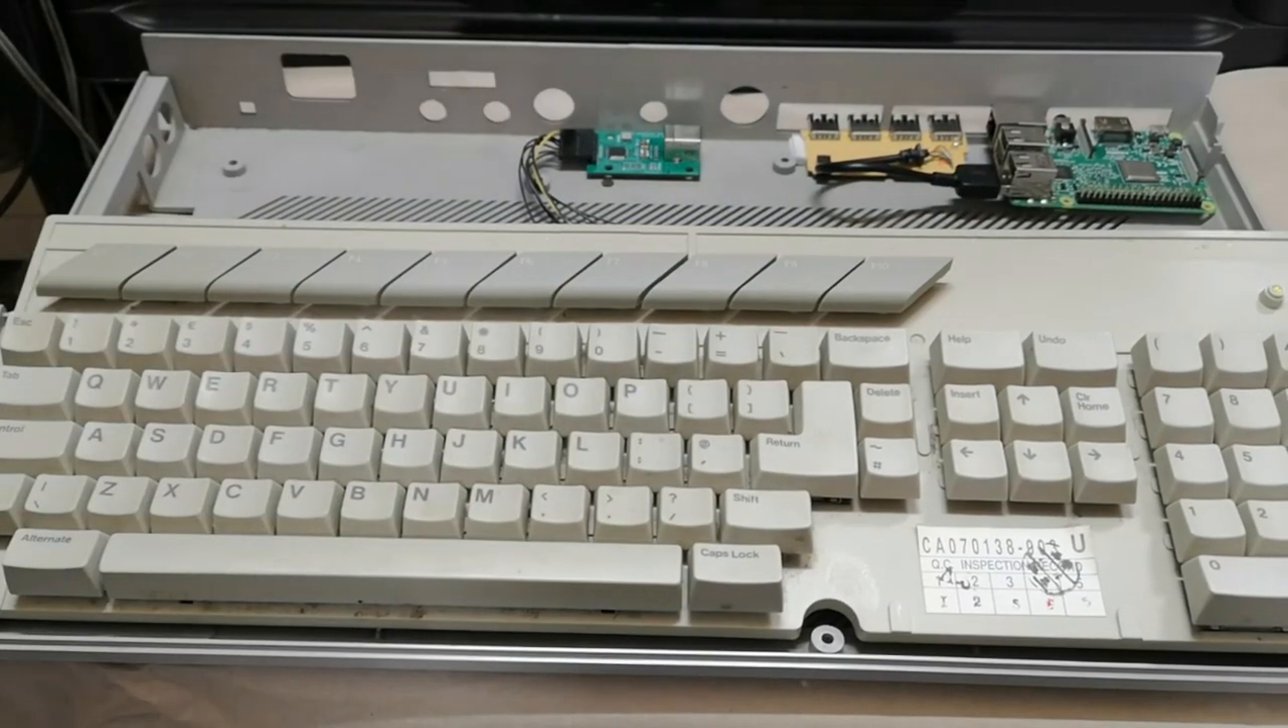Okay, so we've got everything mounted in. The USB keyboard interface. The four port hub. And your Raspberry Pi is all mounted there.